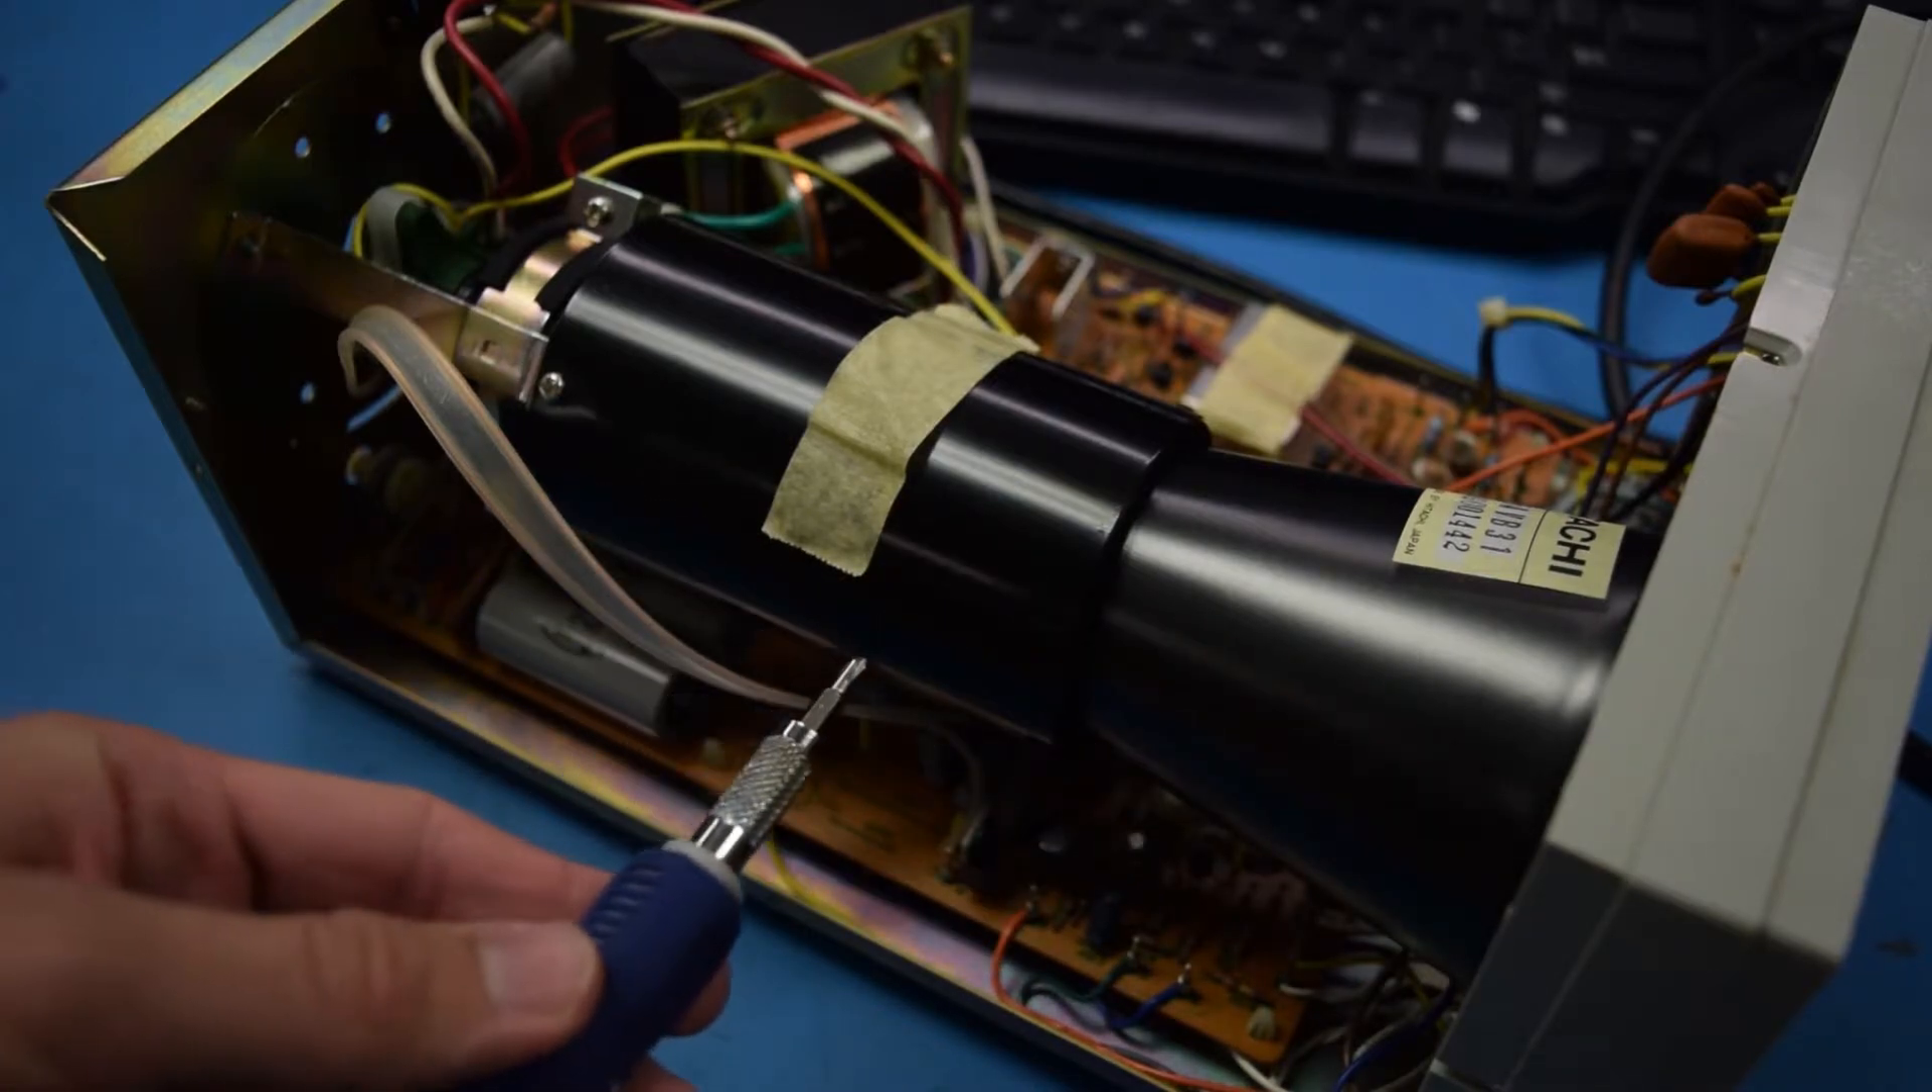With the removal of six screws, we can take off the protective metal housing, and now we can easily see the guts of the oscilloscope.